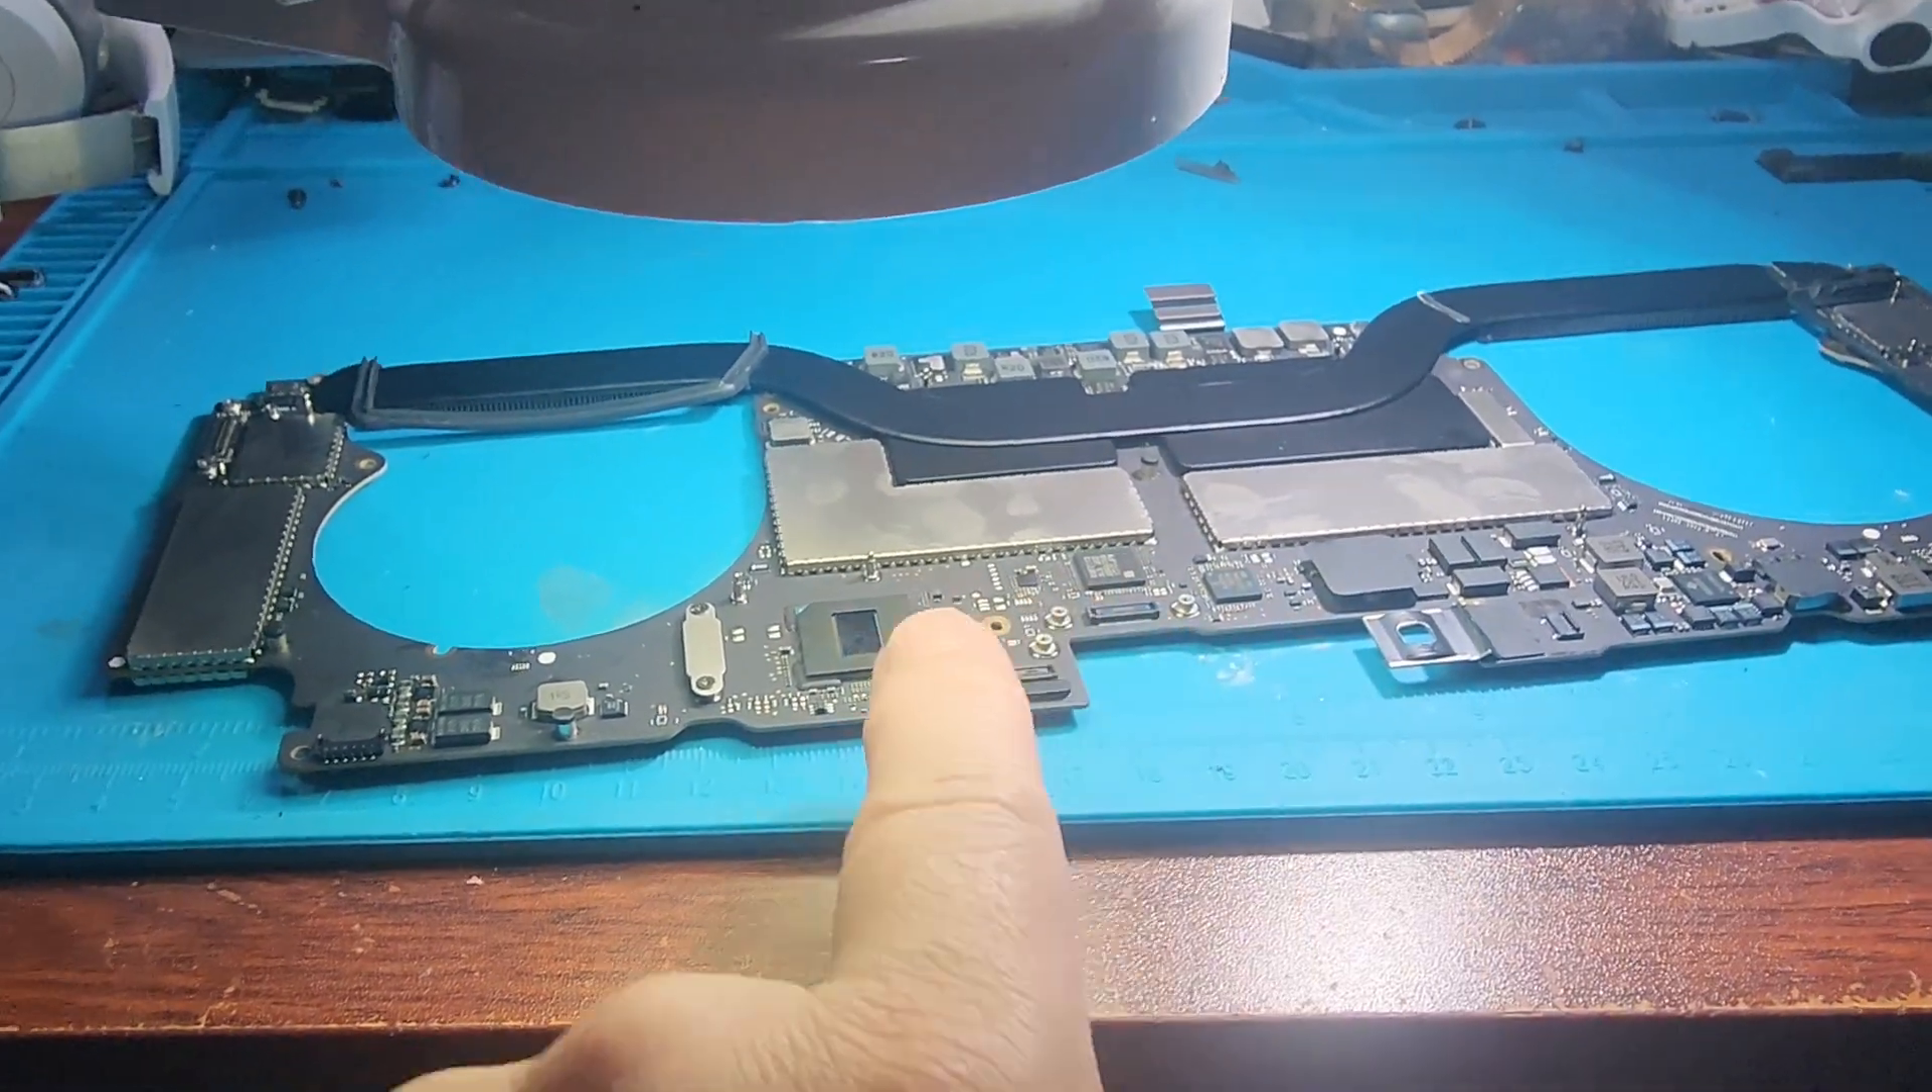Okay, so I have the board fully out.